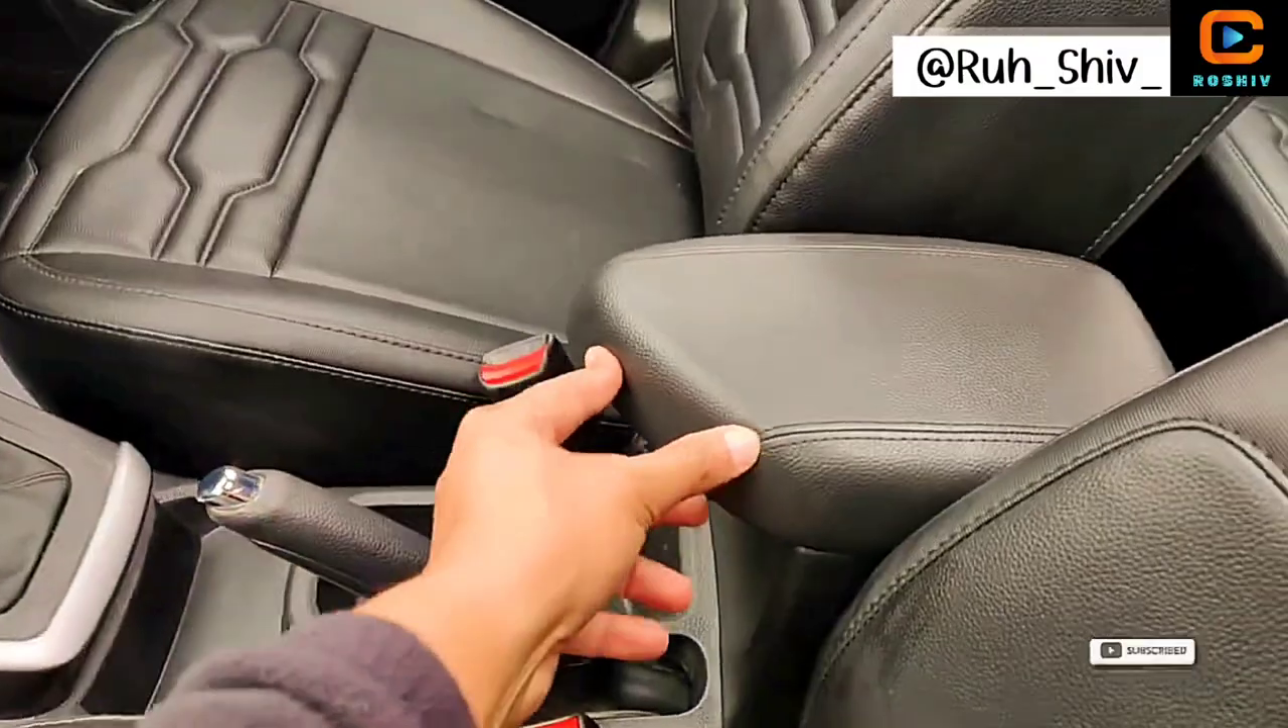हमारी आम्रेस्ट इंस्टॉल हो चुकी है।